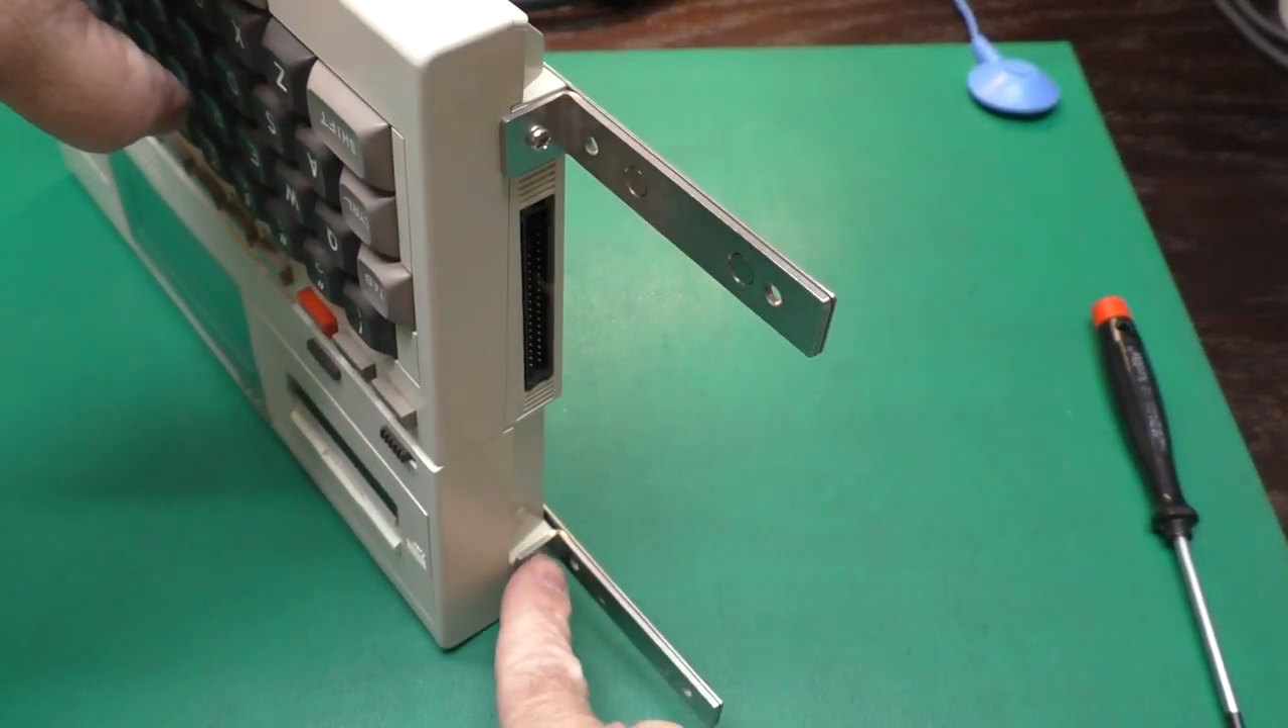Now we're left with these brackets sticking out the side here.